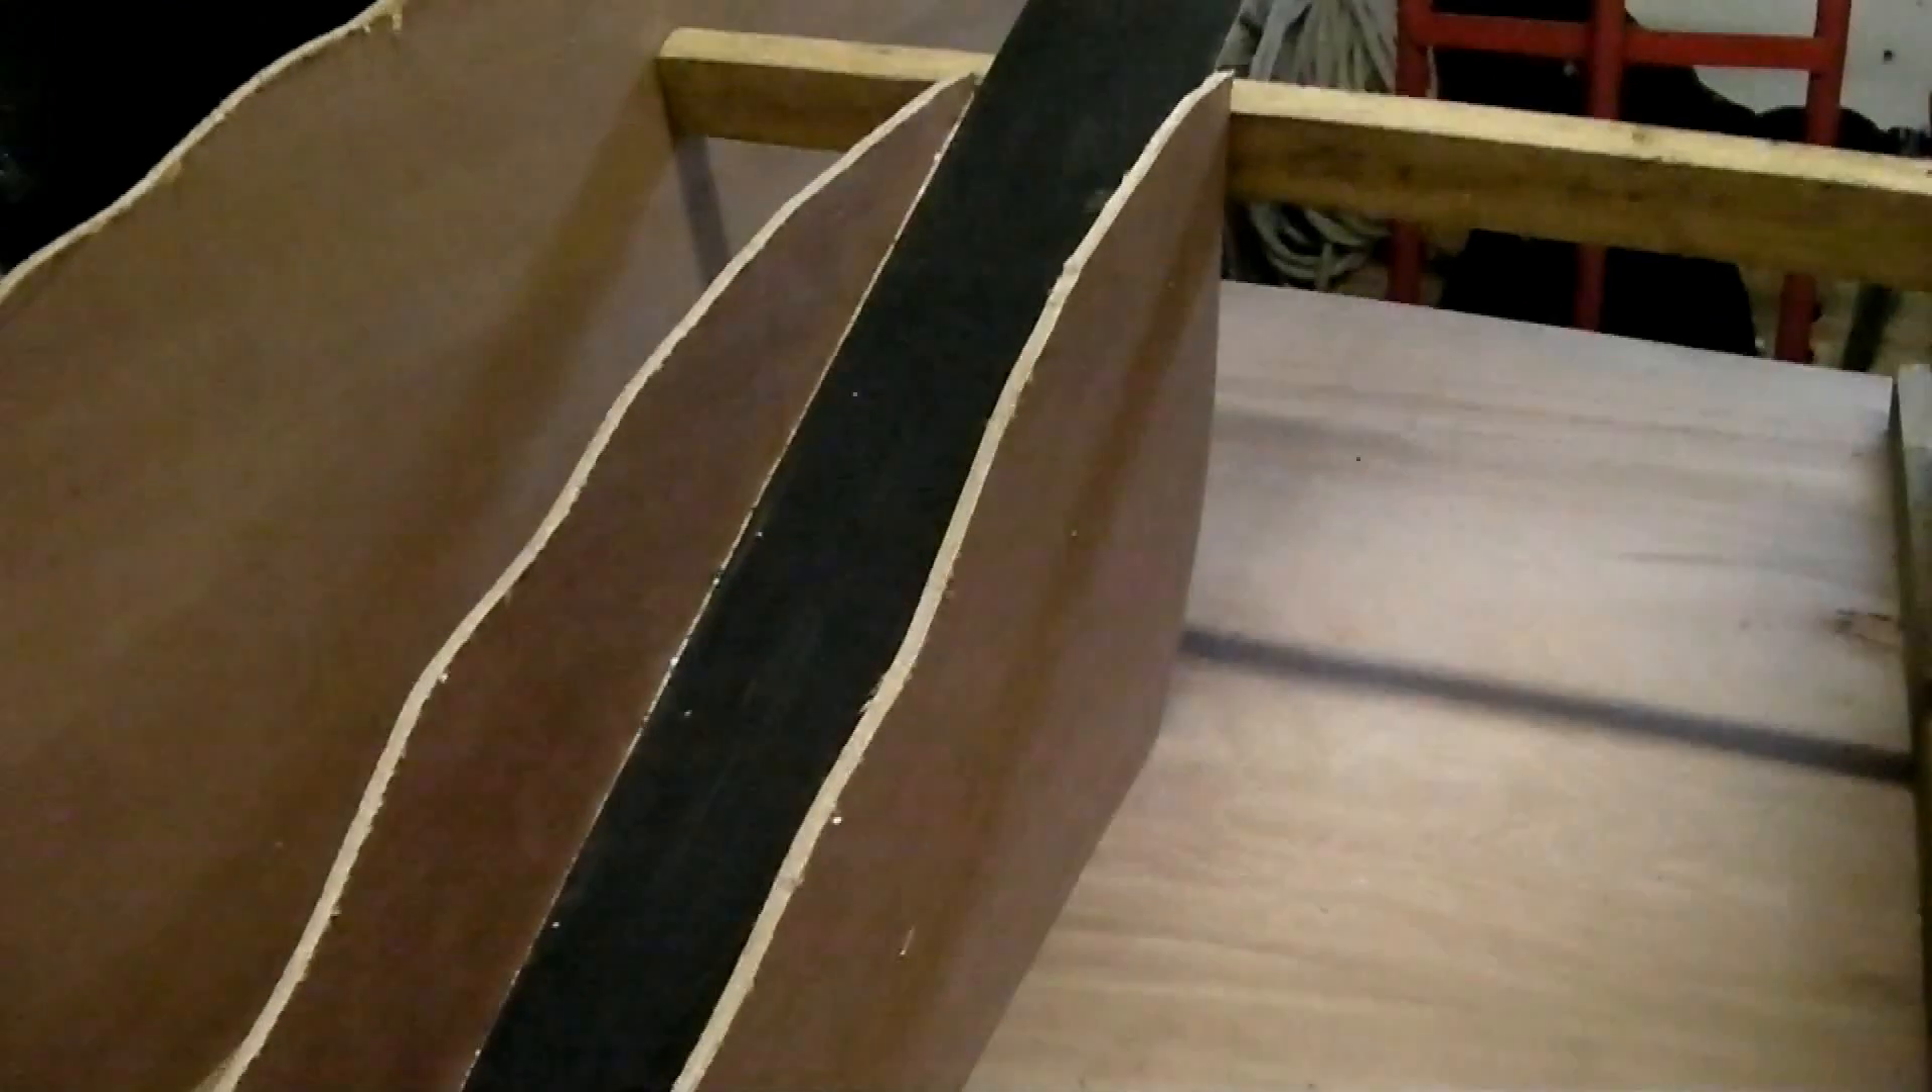OK, I've now got the two formers in either side of the channel that the track's going to run up.